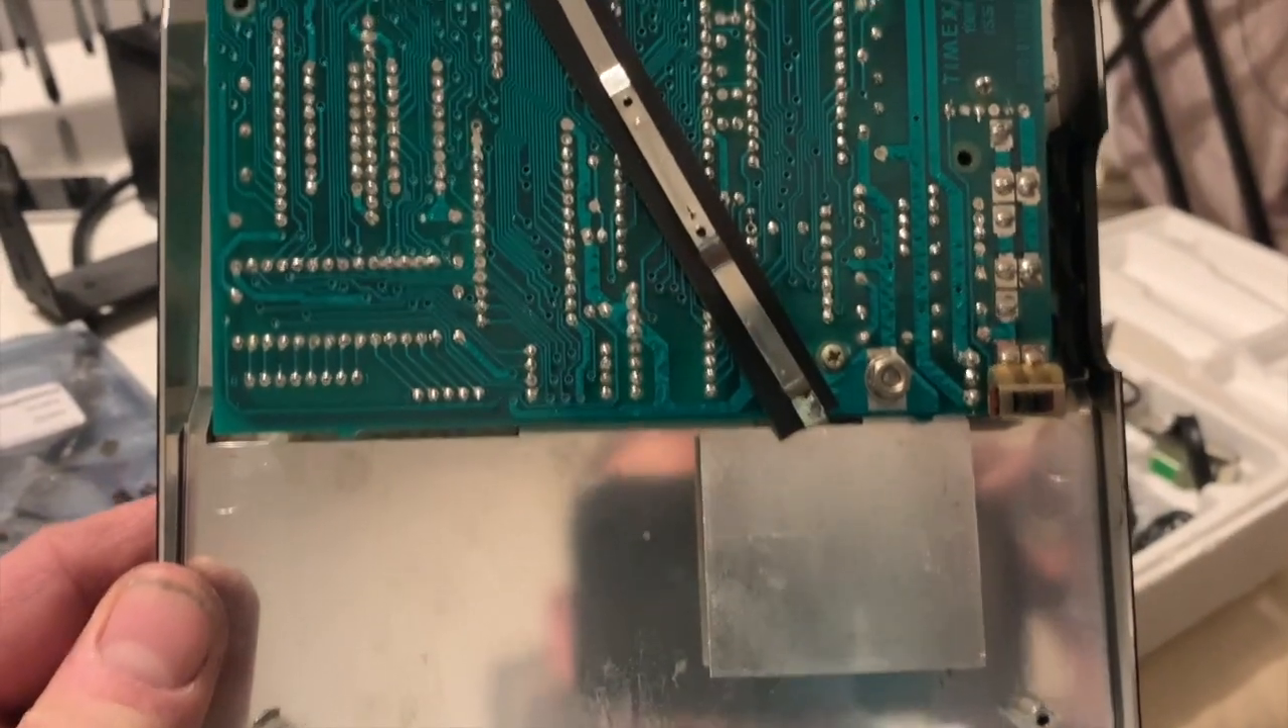Here's the Timex 1000 with the cover removed.